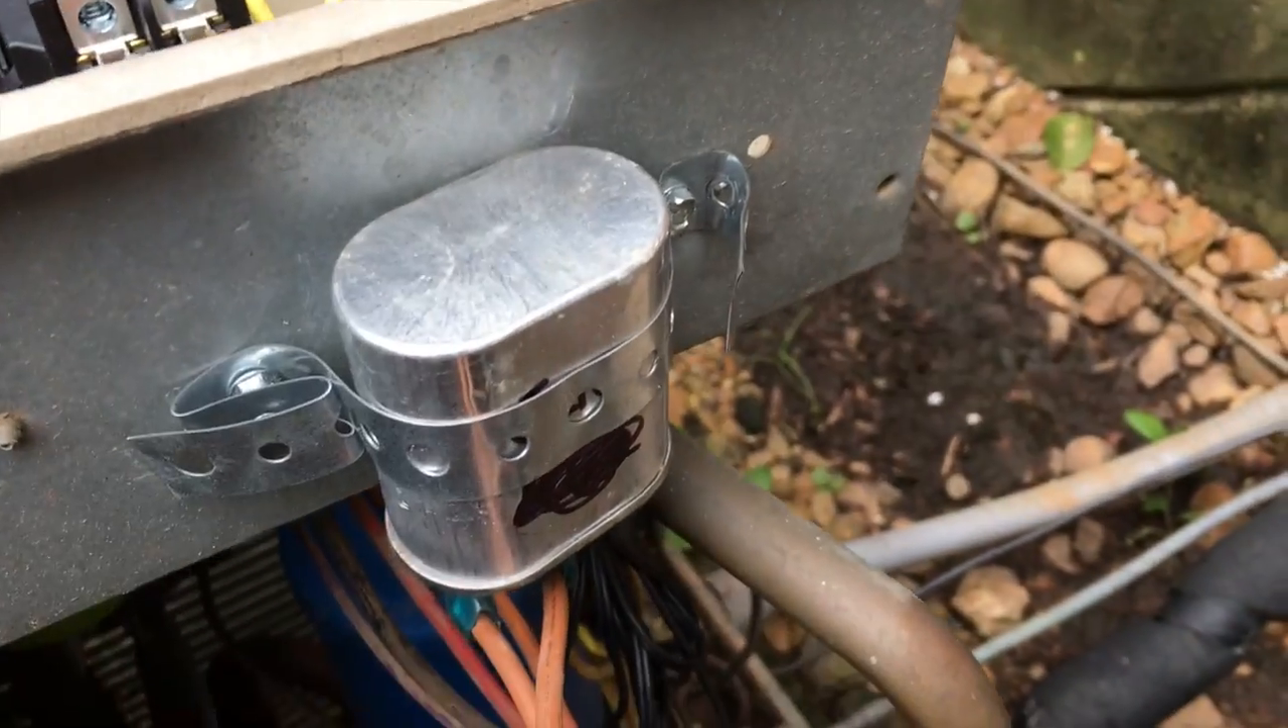I strapped up the fan capacitor.